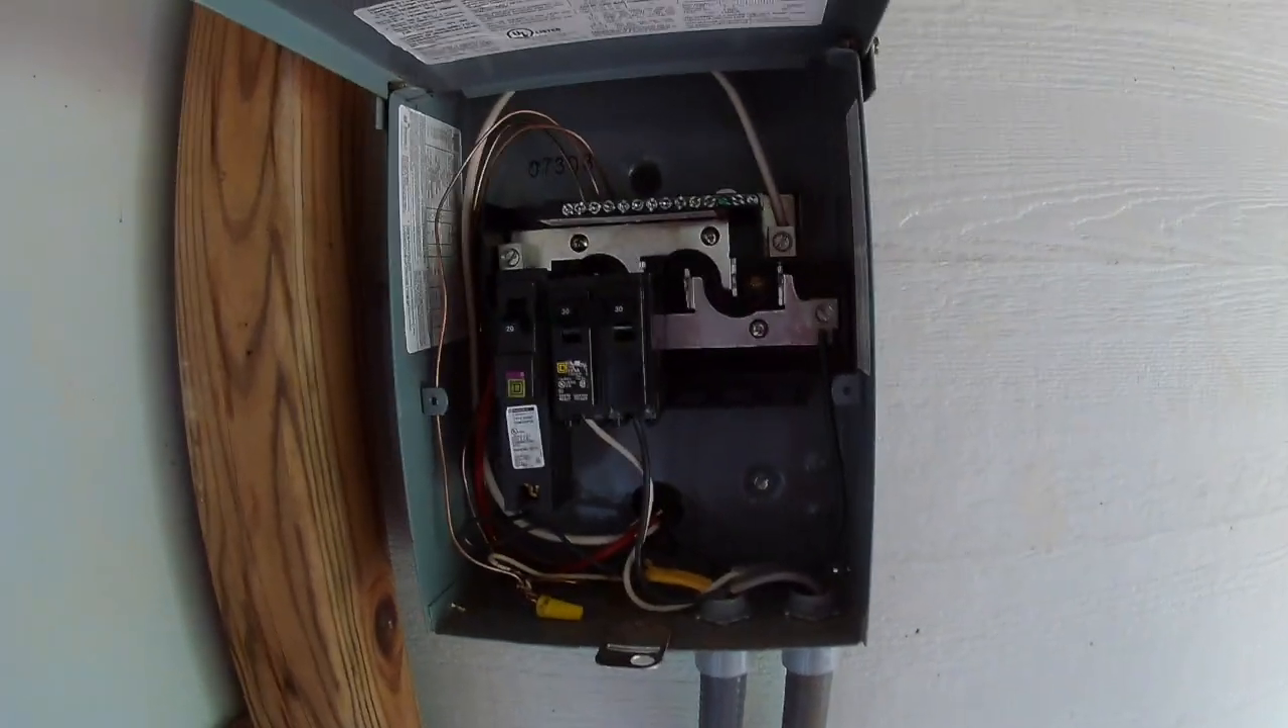So I've got the face plate off now and you can hear the pump still going.